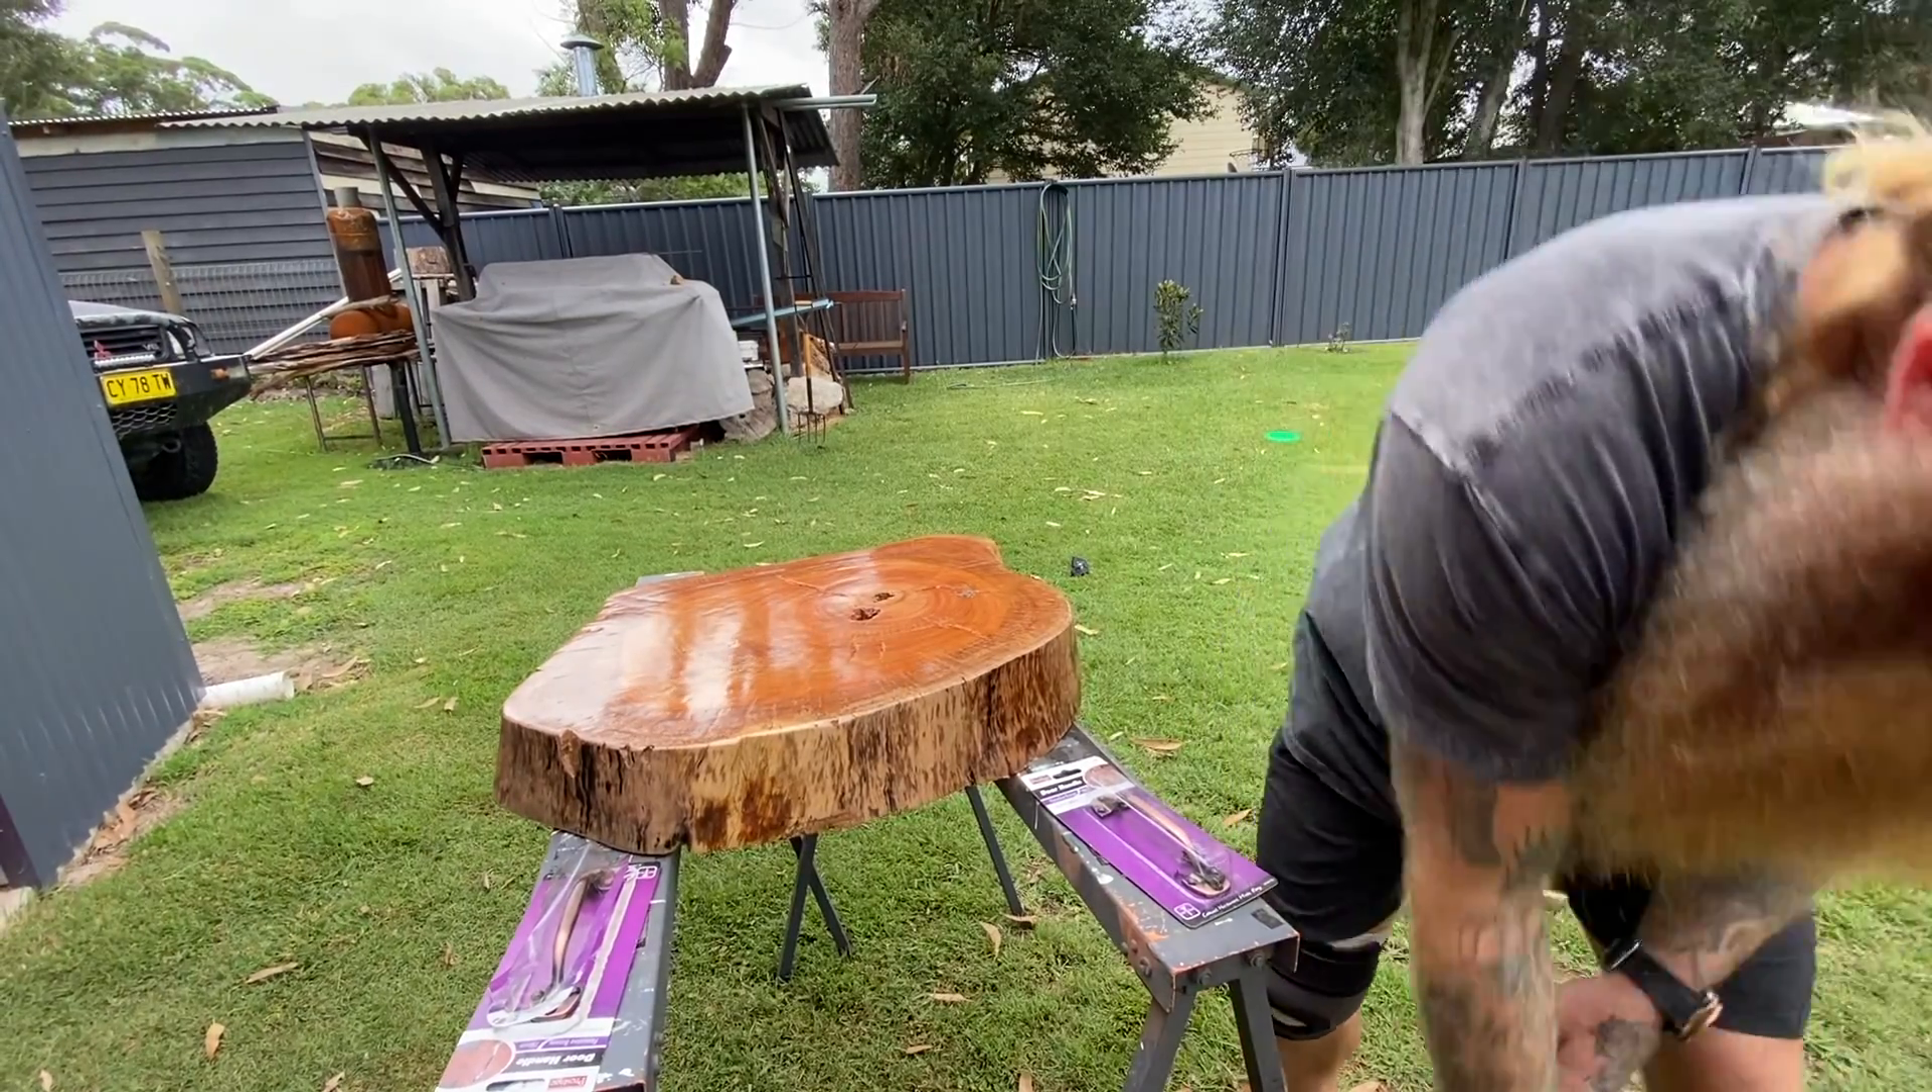I'm happy with the finished product, I've got some handles to go on.